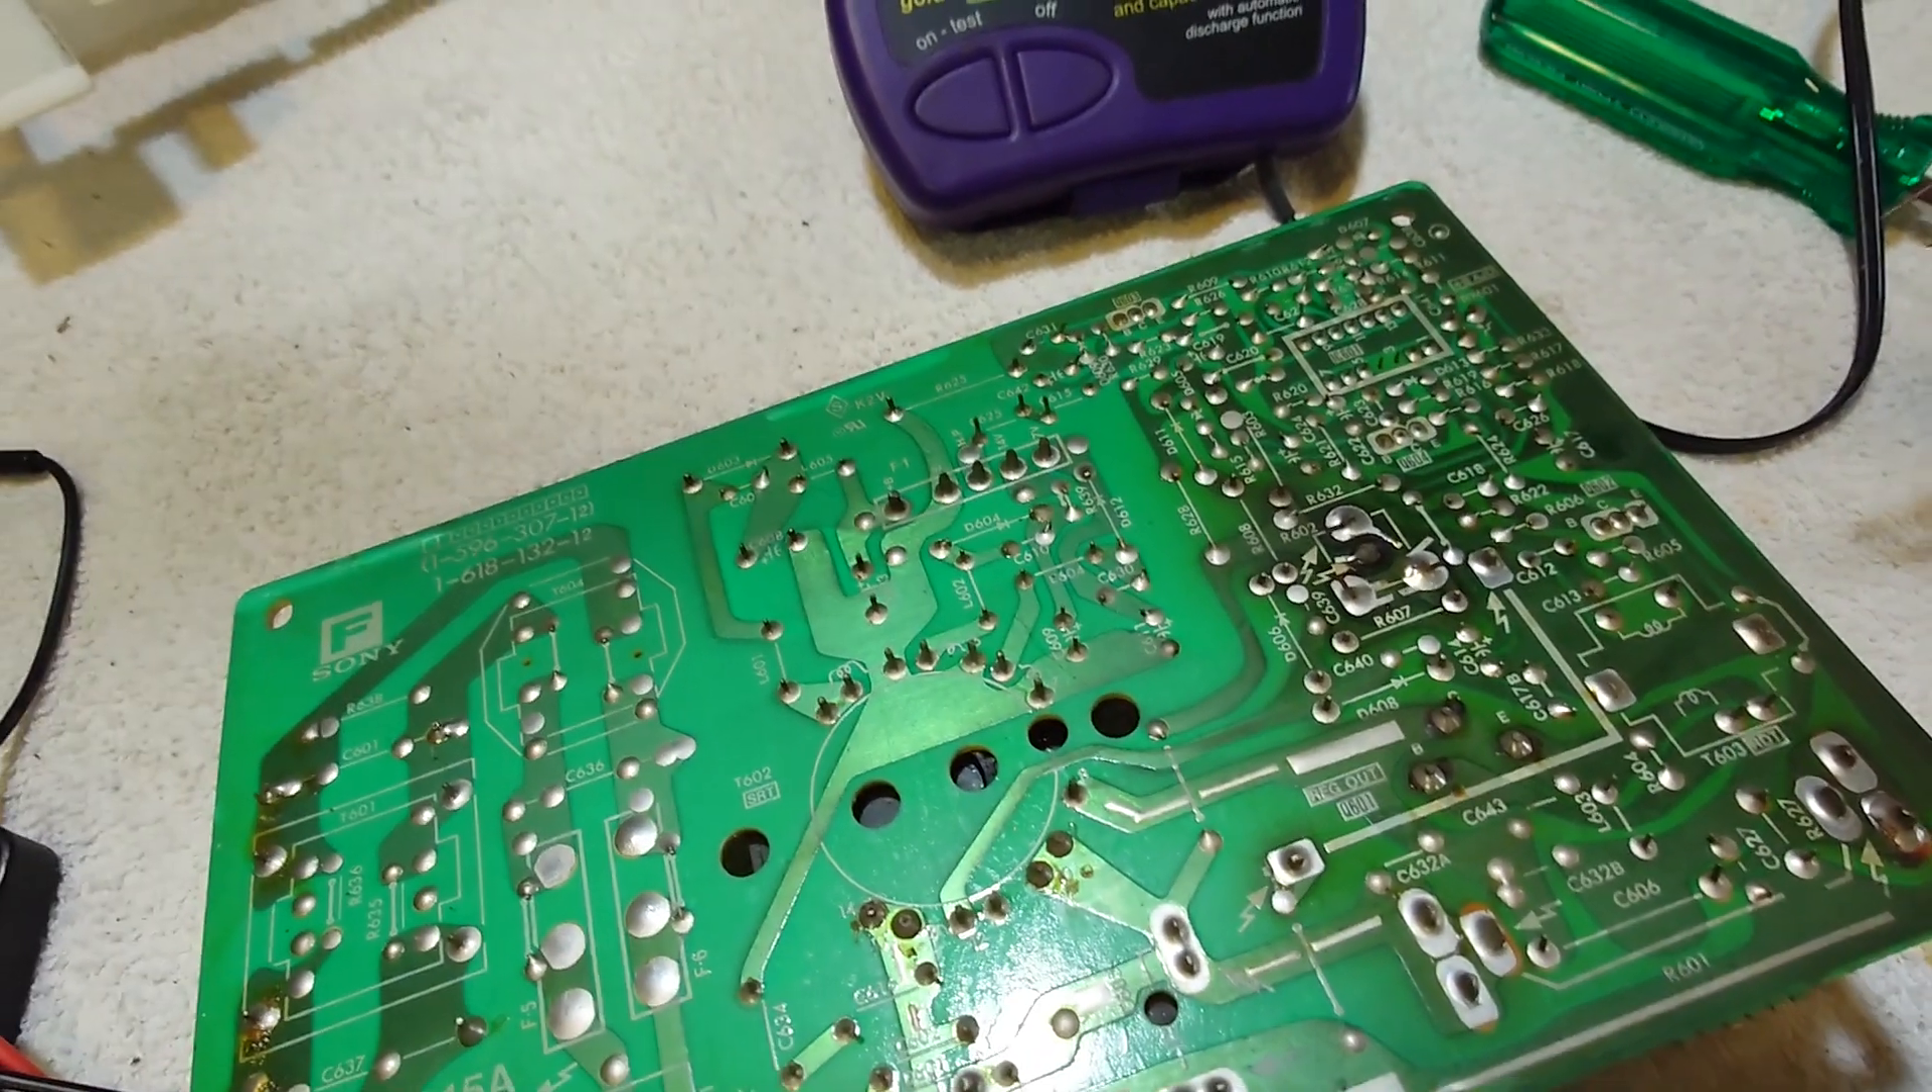Hey, guys, so I took the power supply board out. It's a little board that hangs on the left side when you're looking at it from the rear.